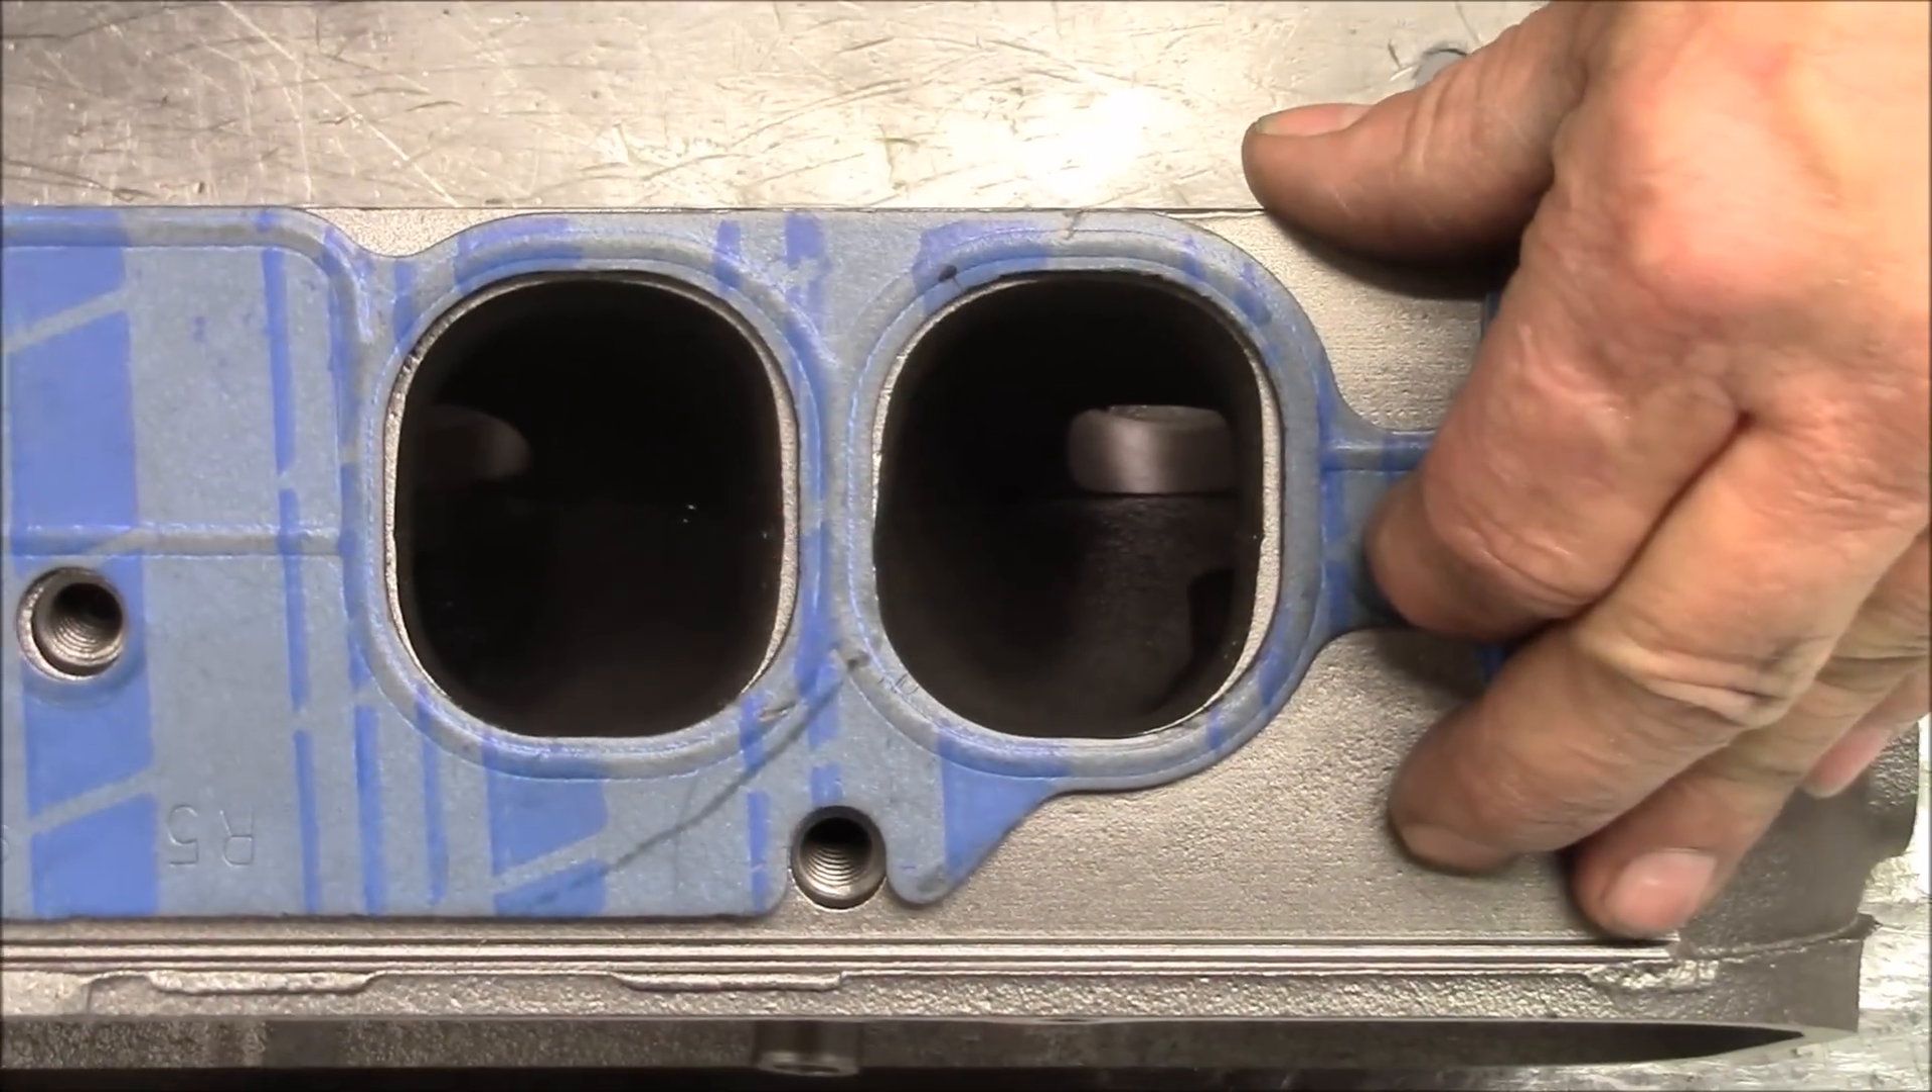You see how even this gasket is around these ports?